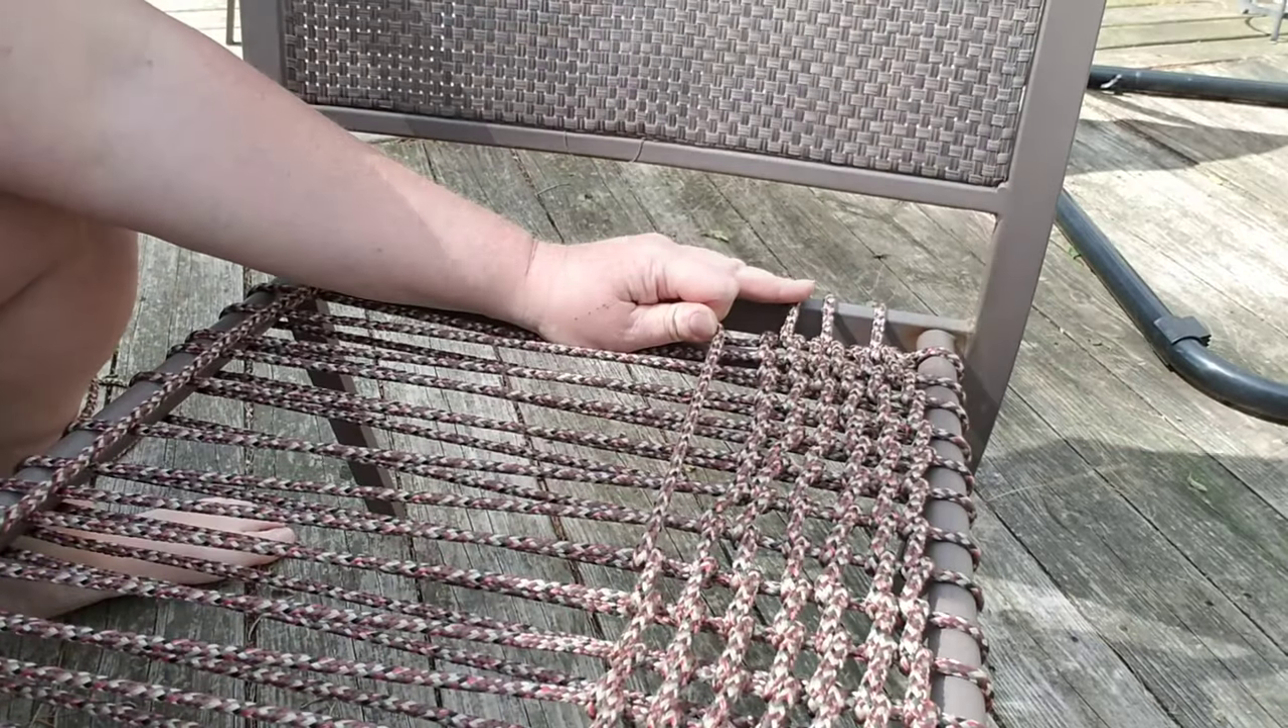Okay guys, so I did a couple rows for you and I'm really liking the way this looks.